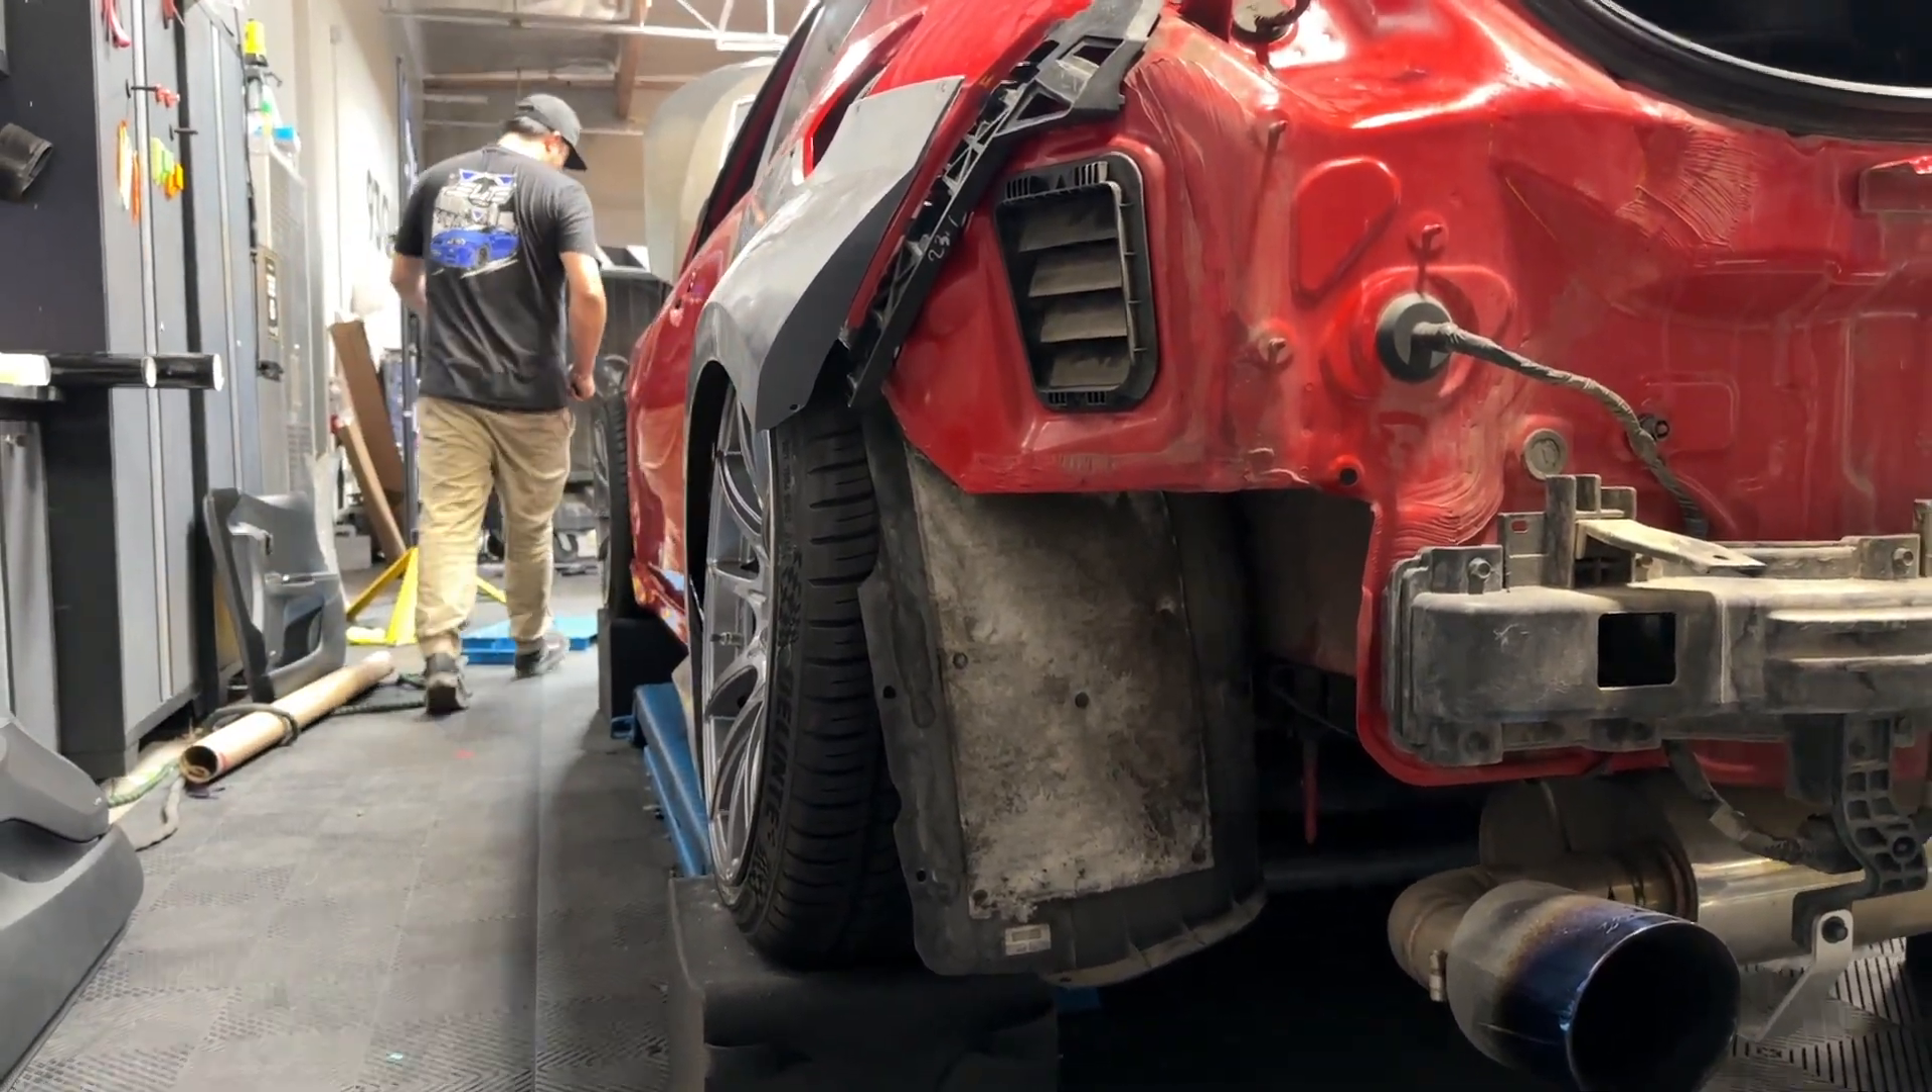But, as you can see, everything from the bumper, taillights, just everything has been taken off of this car.